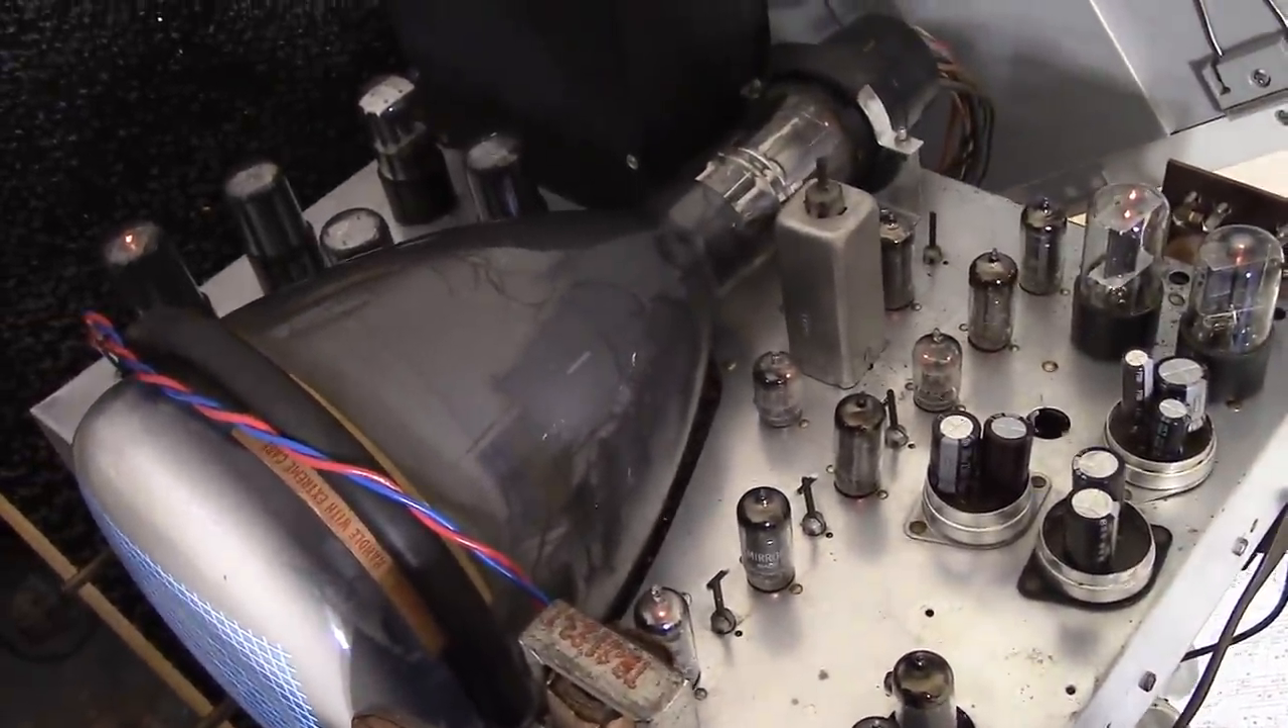I finished cleaning up the chassis with CLR. Reinstalled all the tubes.